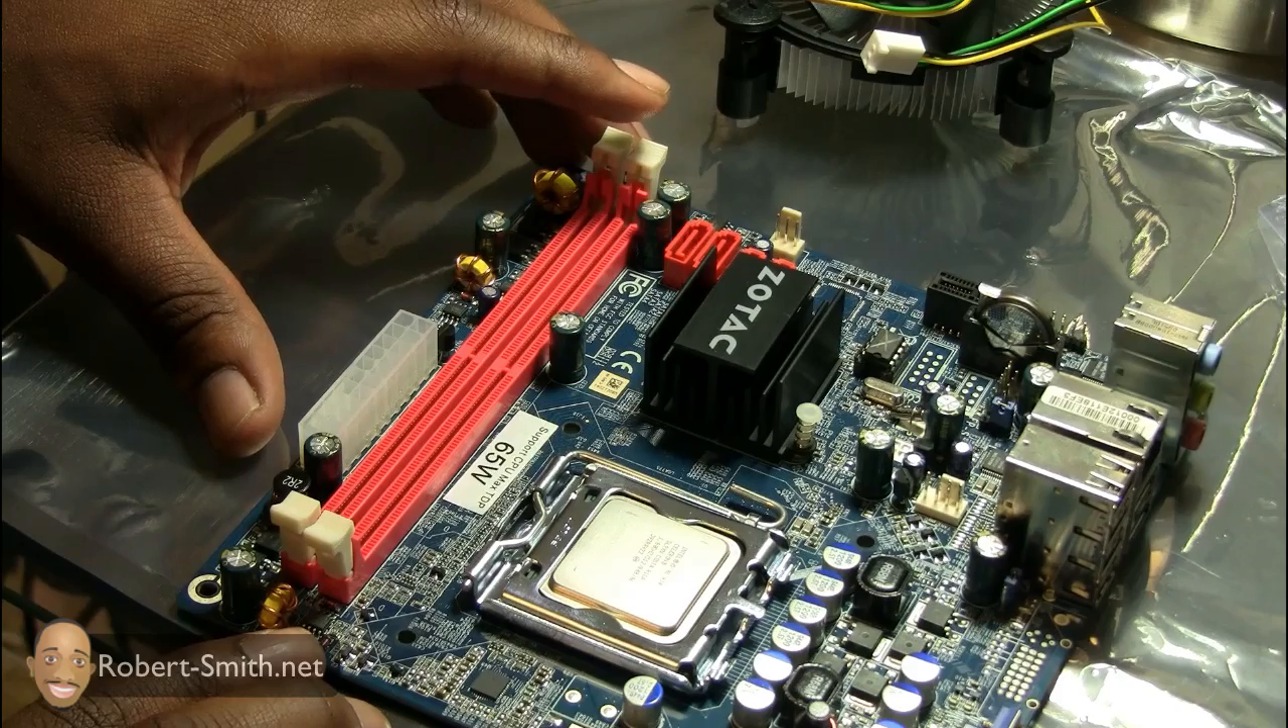And there we go our CPU is installed.